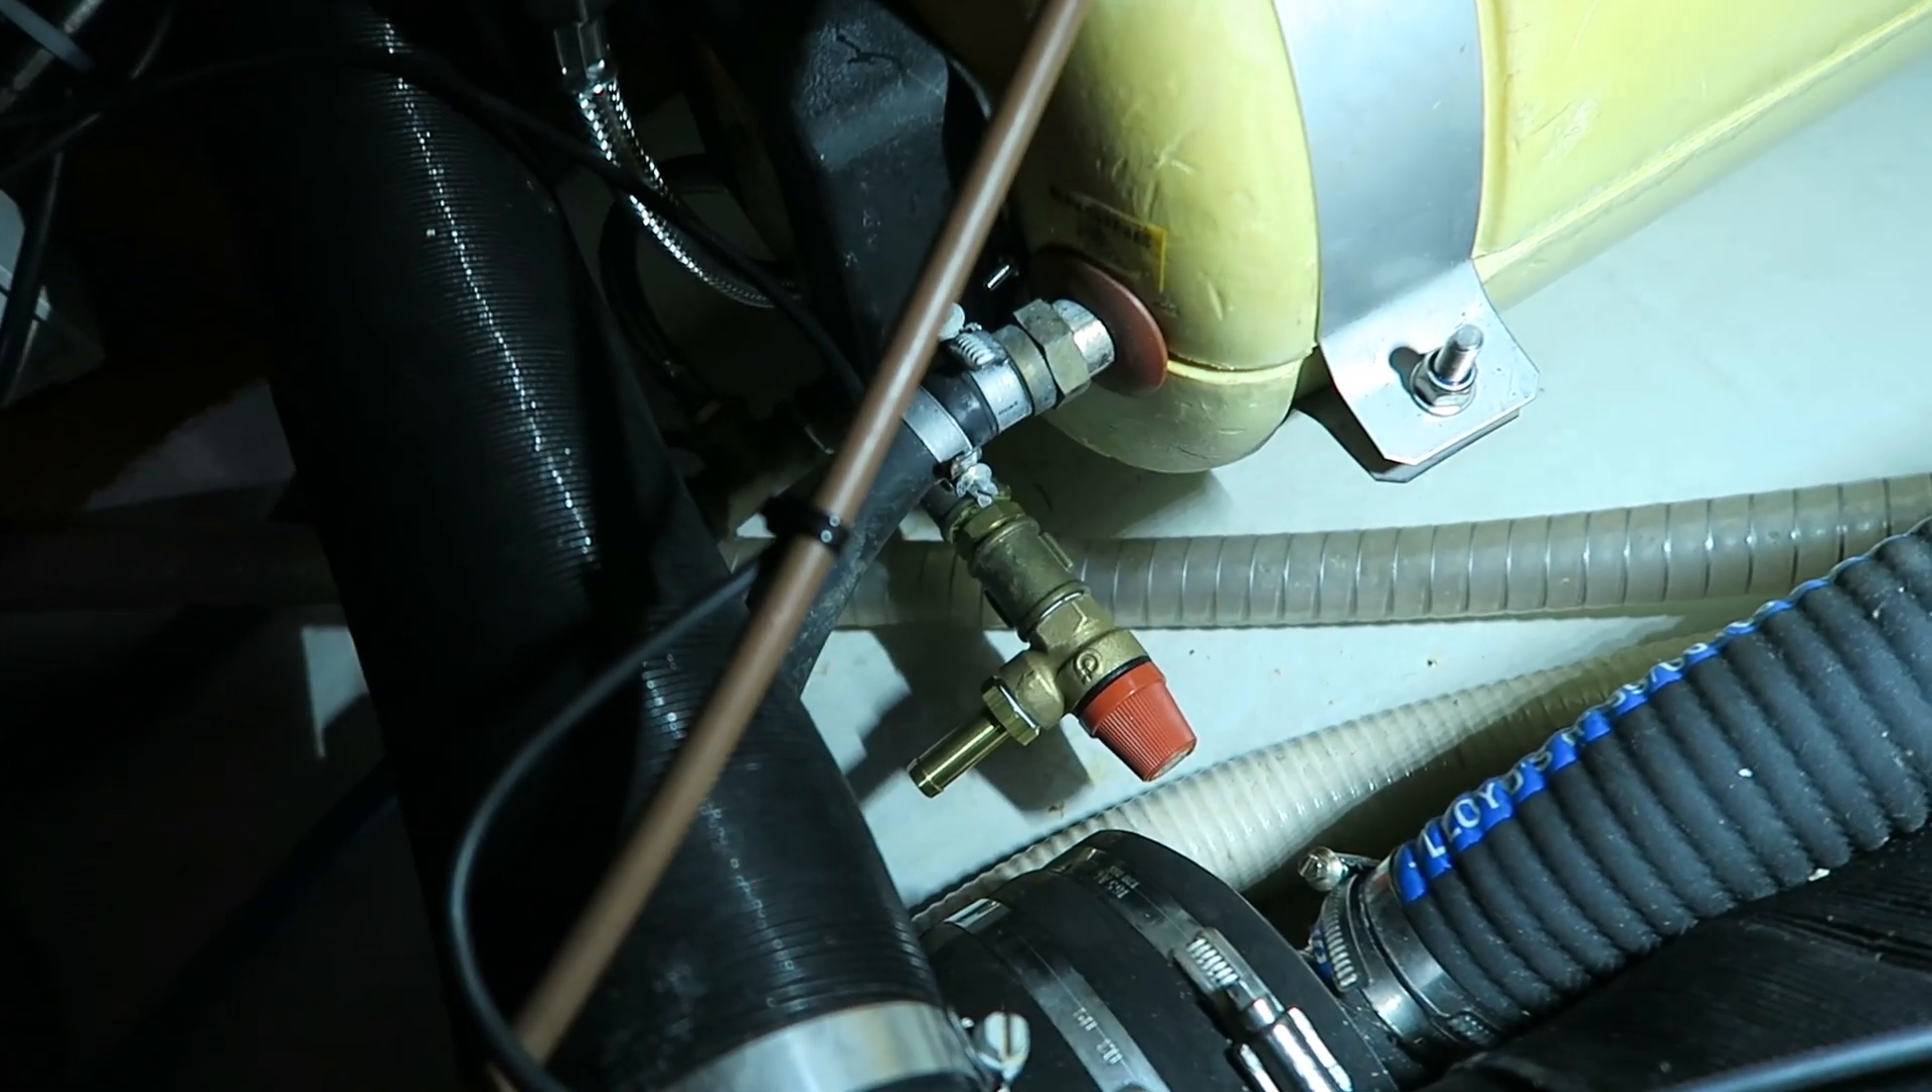The over pressure valve is now mounted and it was pretty easy. And I have of course mounted some teflon tape.